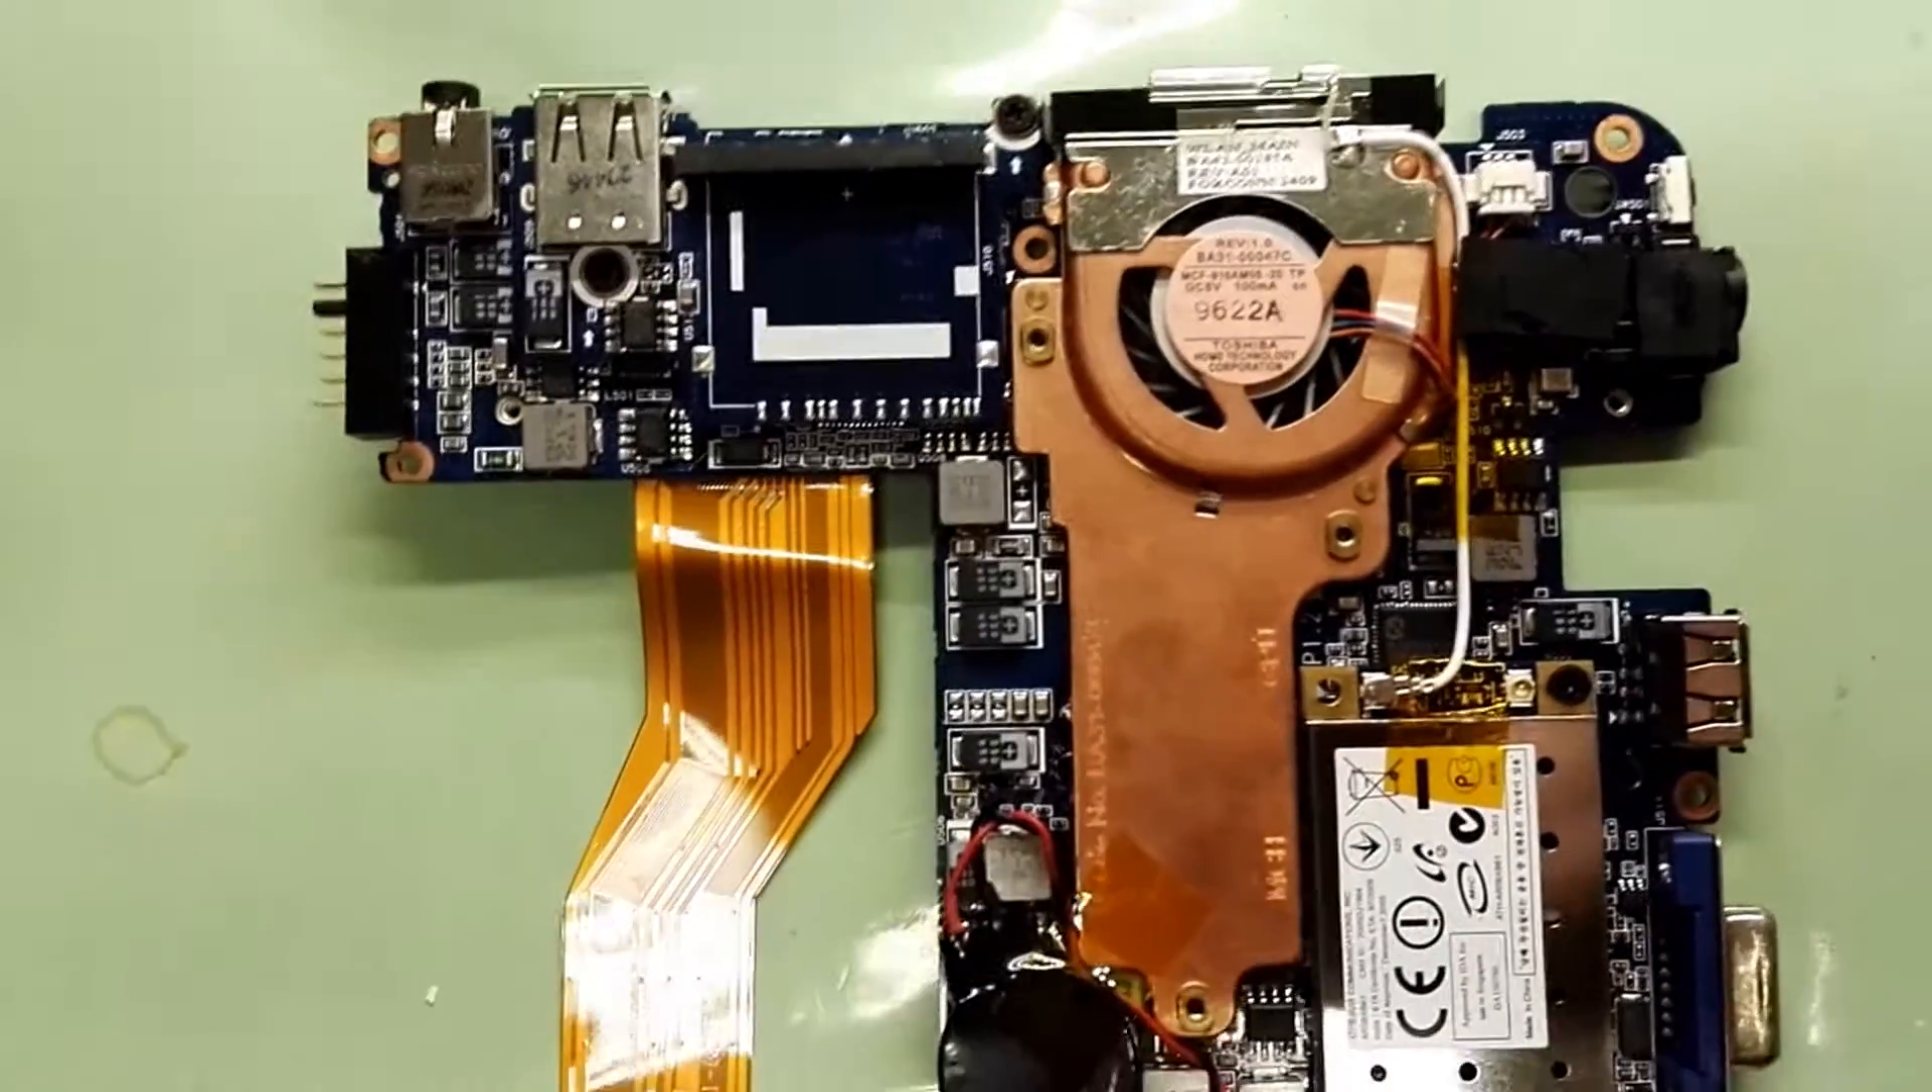Okay so after a bit struggling I finally managed to remove the main board.